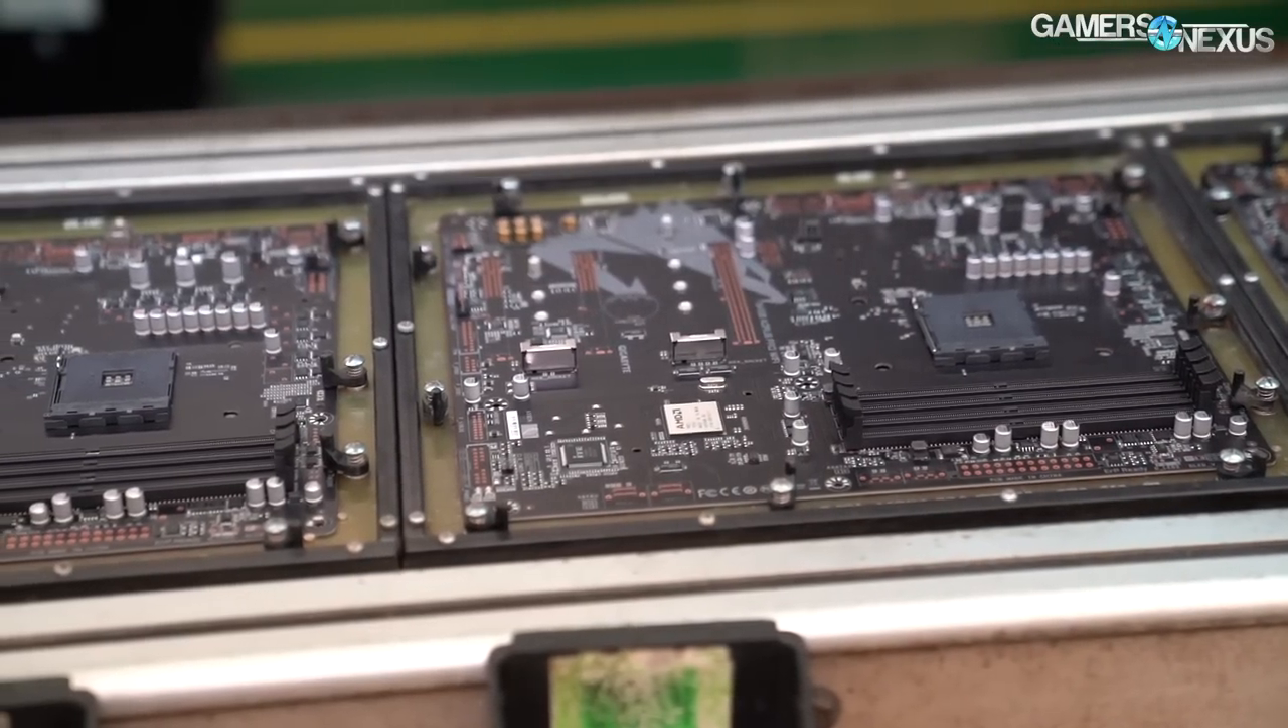The entire start to finish process is about 30 minutes for this part of manufacturing but we're still missing the PCIe slots the batteries and the heat sinks.